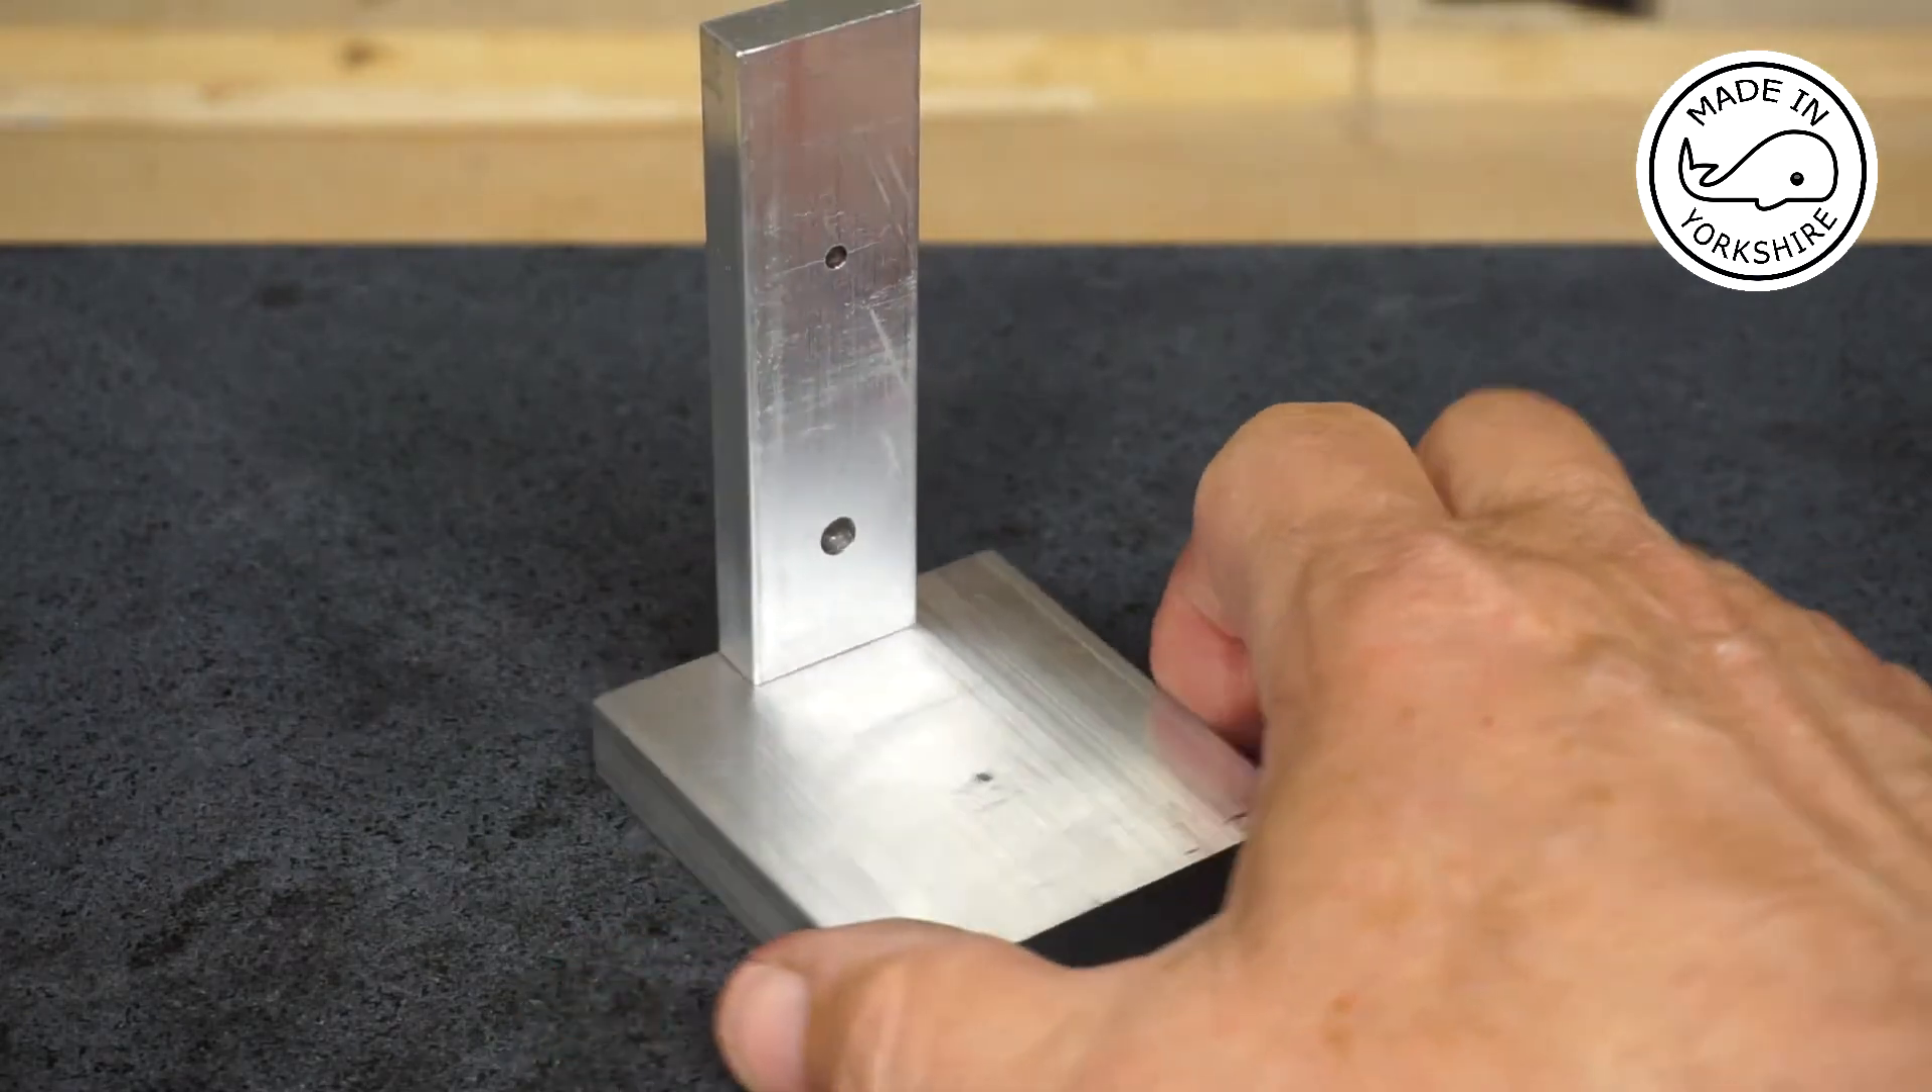So that's the upright drilled and fitted to the base.